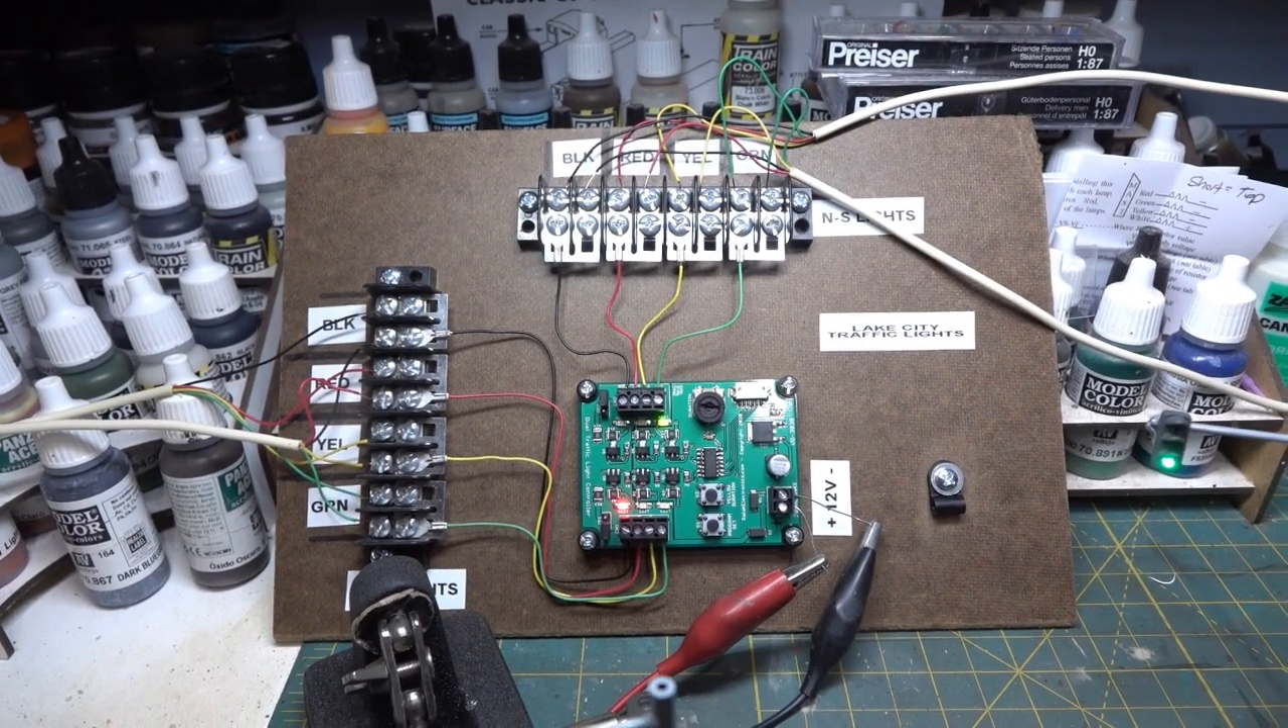So you got I got the board mounted here I put on a piece of masonite.